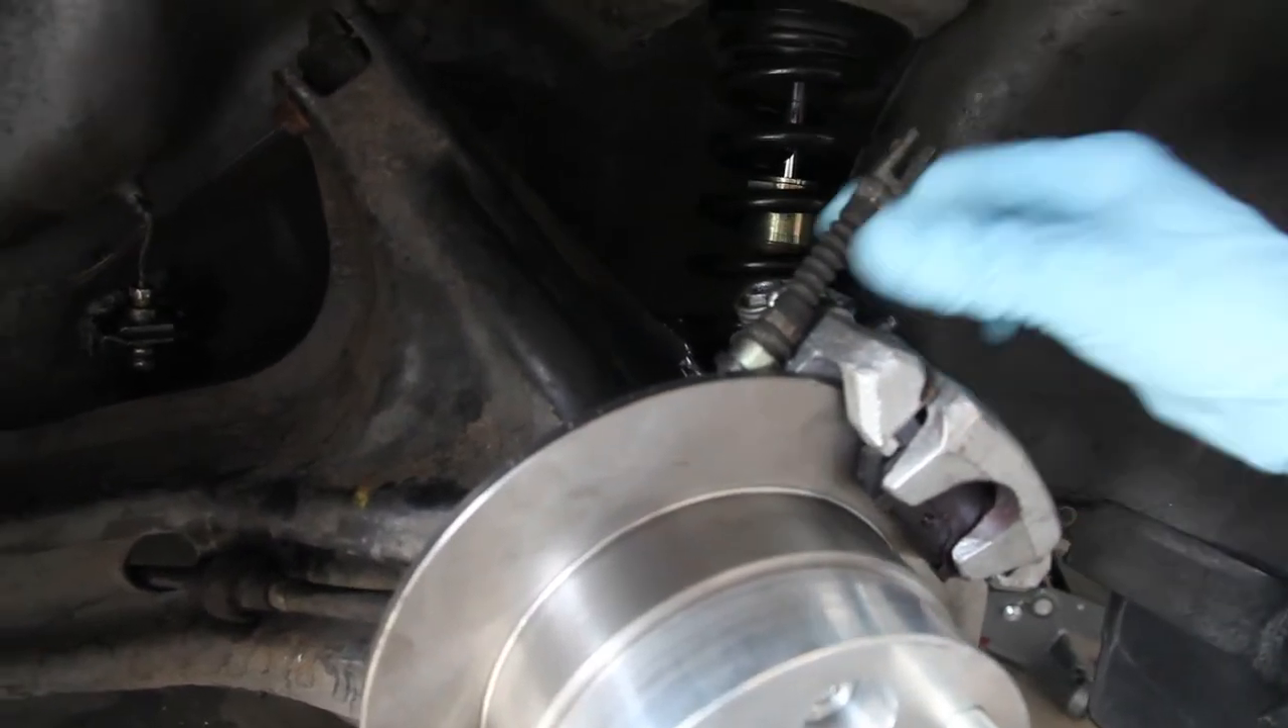Okay guys, we went ahead and put on the rotor, the caliper, which we had to cut very deep into the metal back here.